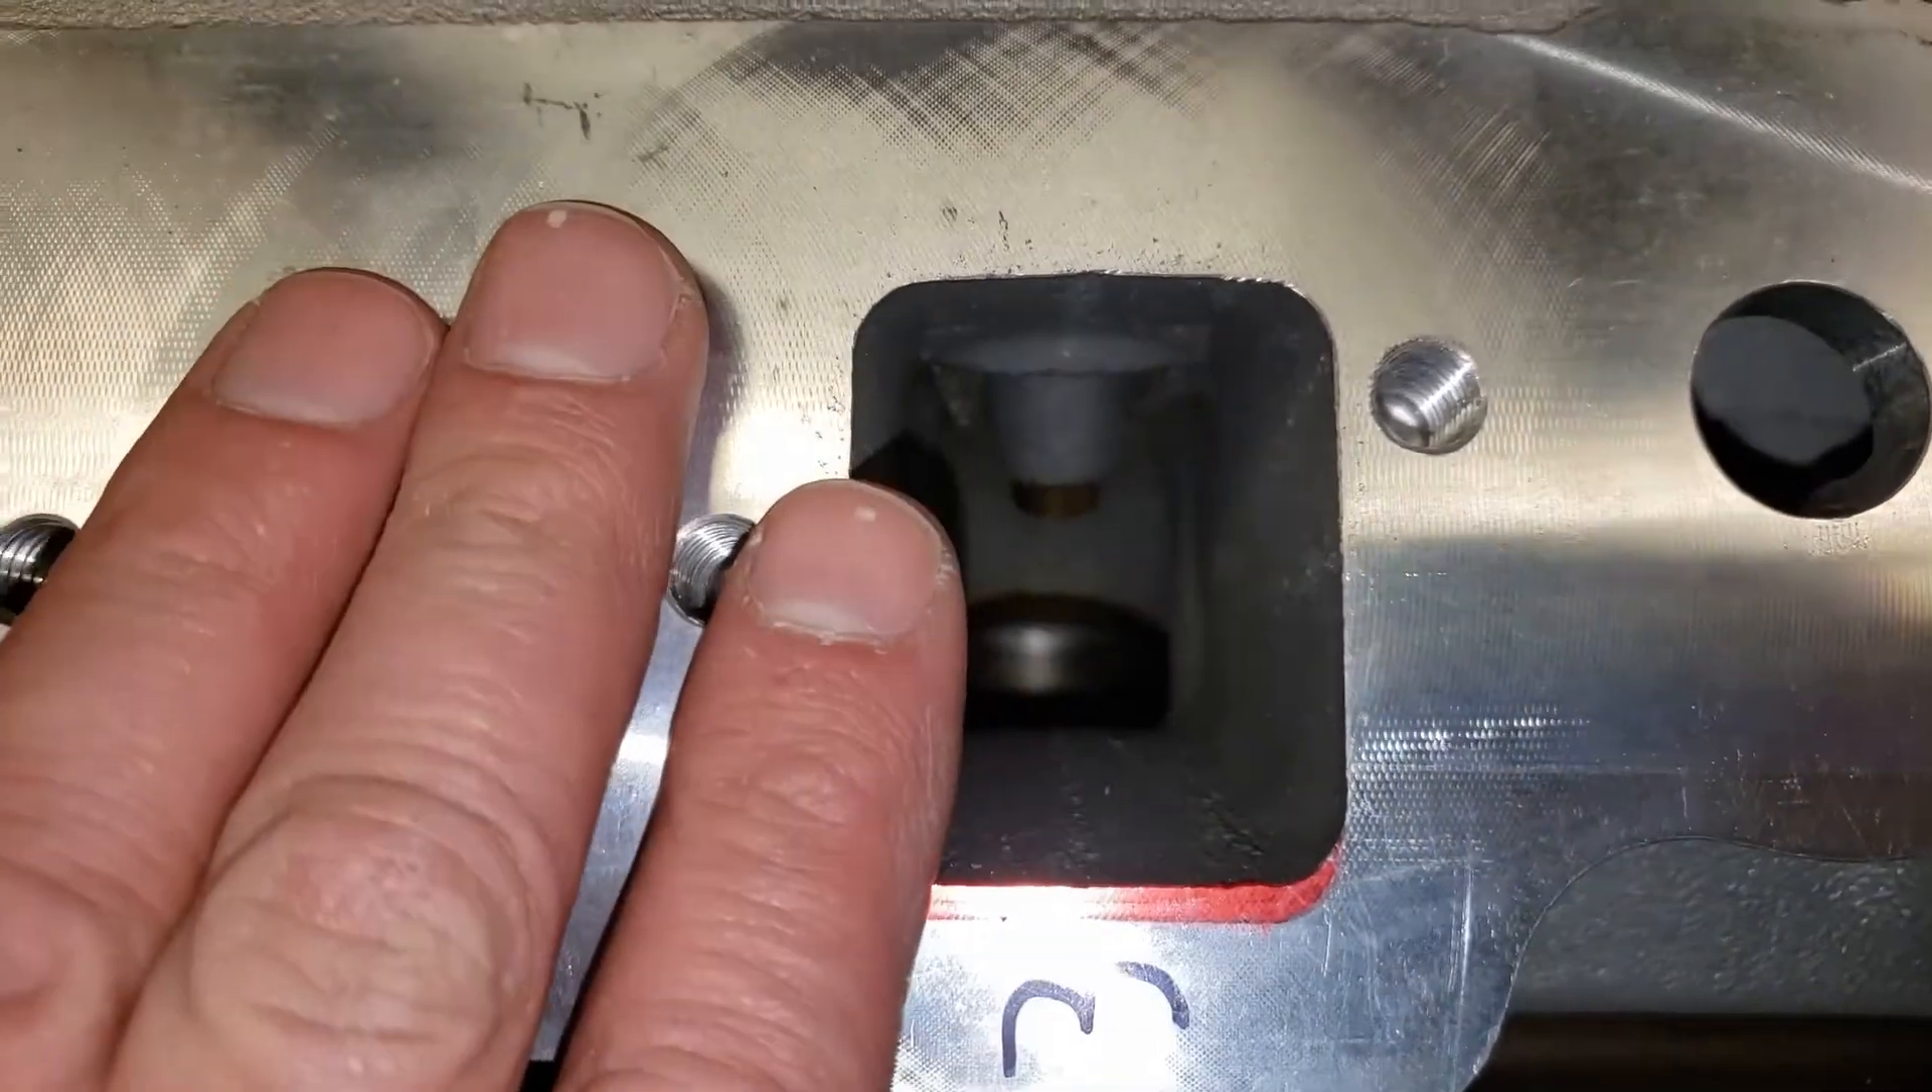And I put an intake manifold gasket in there also, but on both left and right cylinder heads, on each port at the bottom was a 3 .32 of an inch of red material sticking out into the airflow.